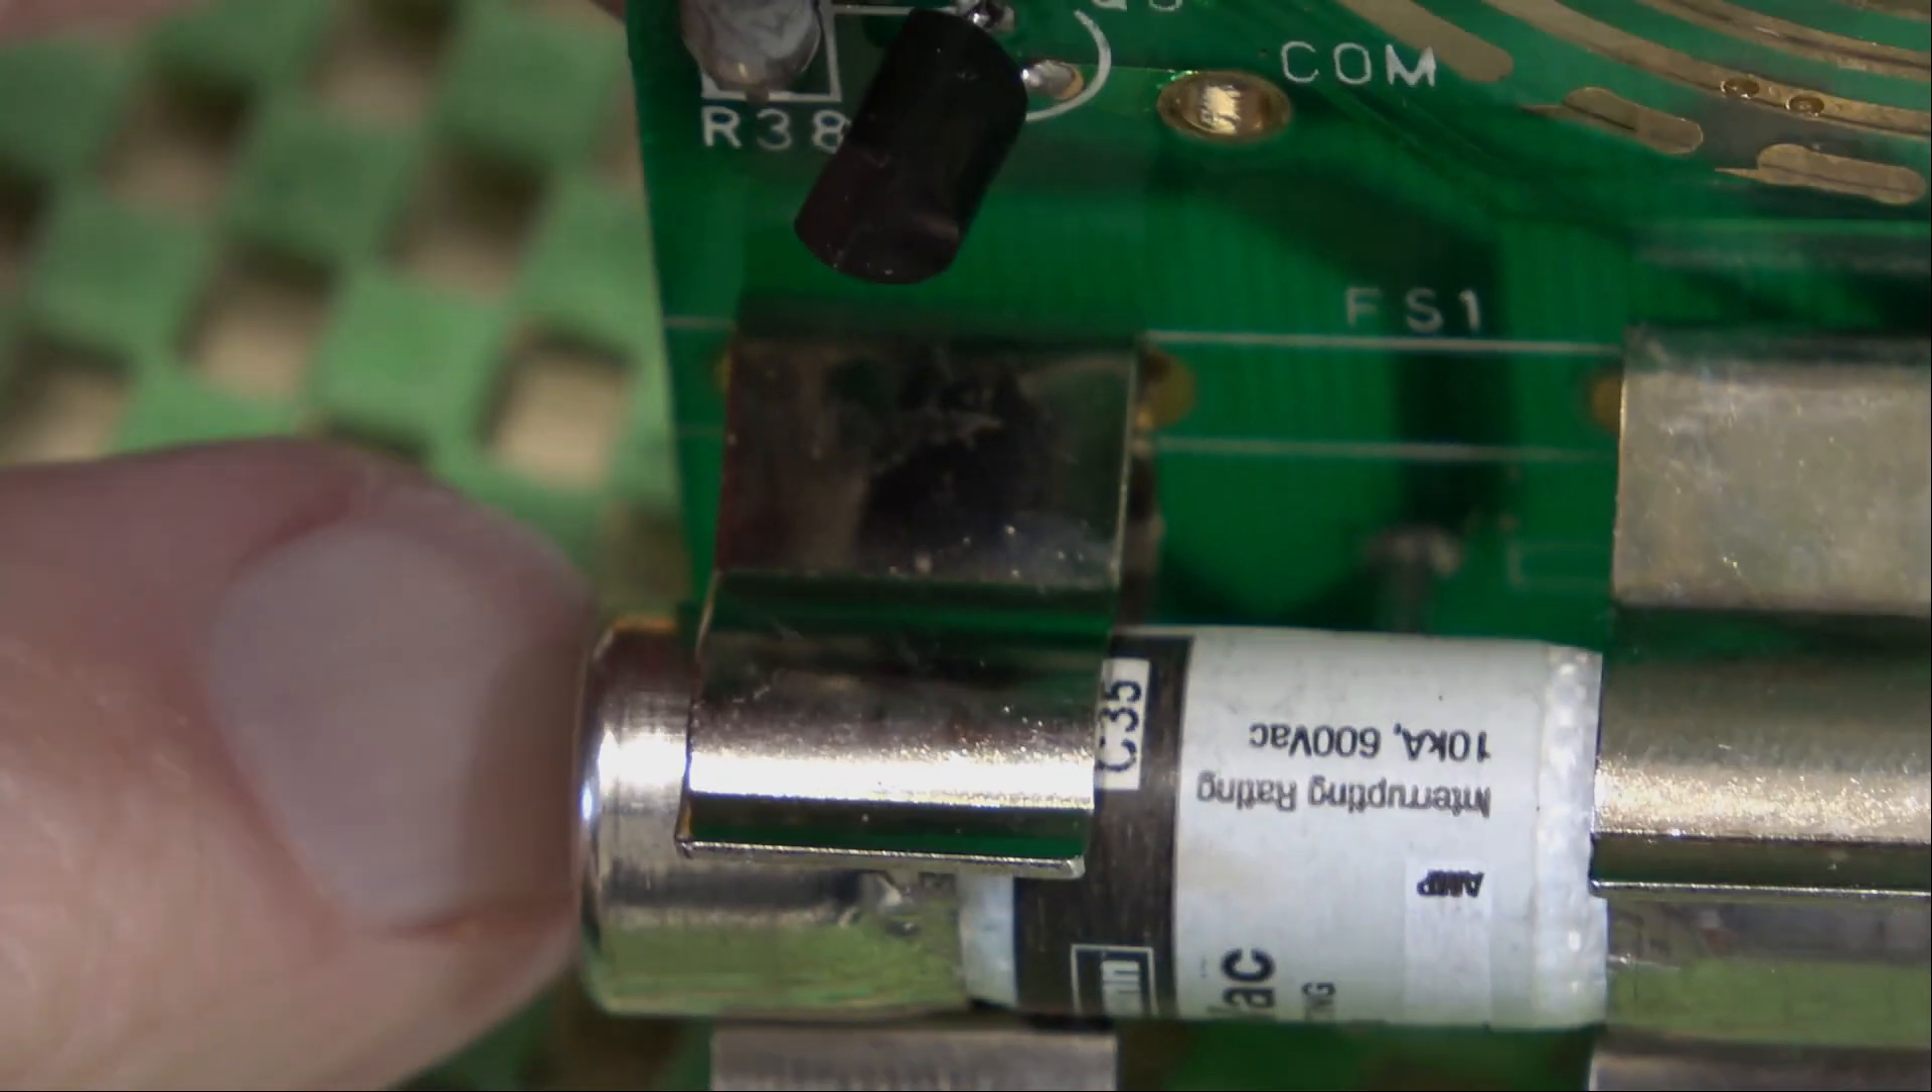And the fuse here does stick out of the end a little bit.